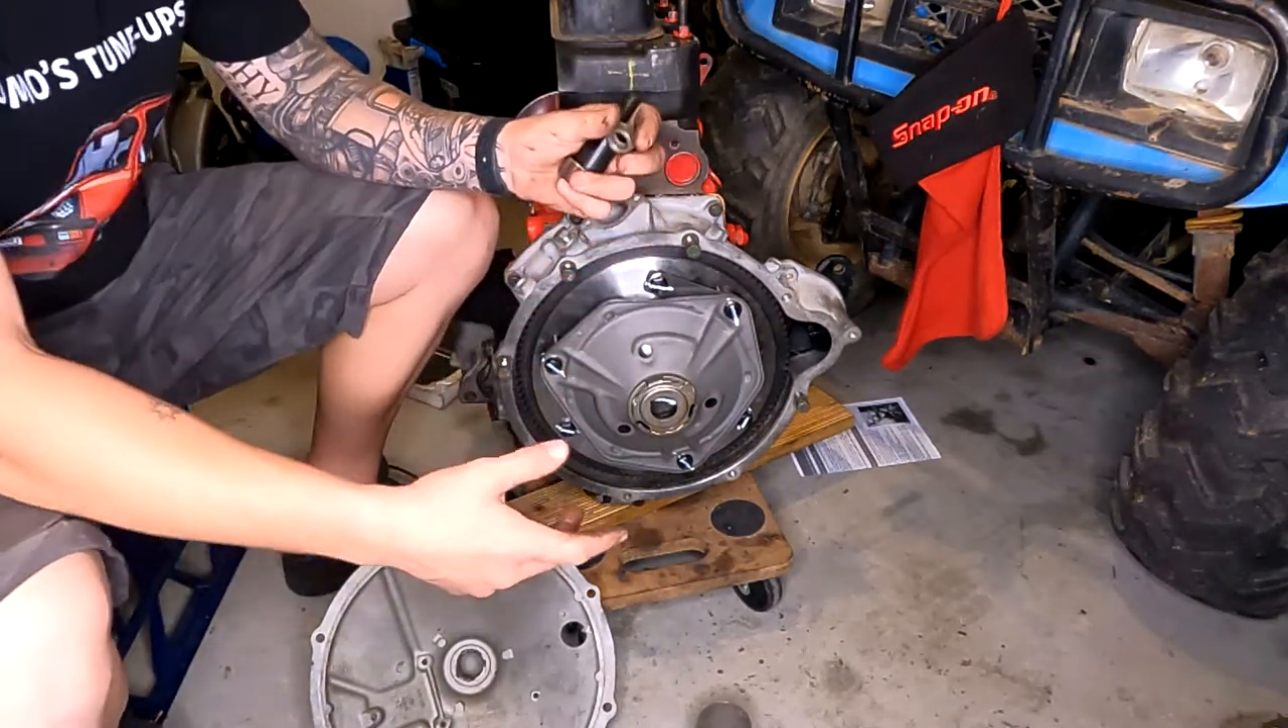Okay, so now we've pretty much assembled most of the clutch assembly.